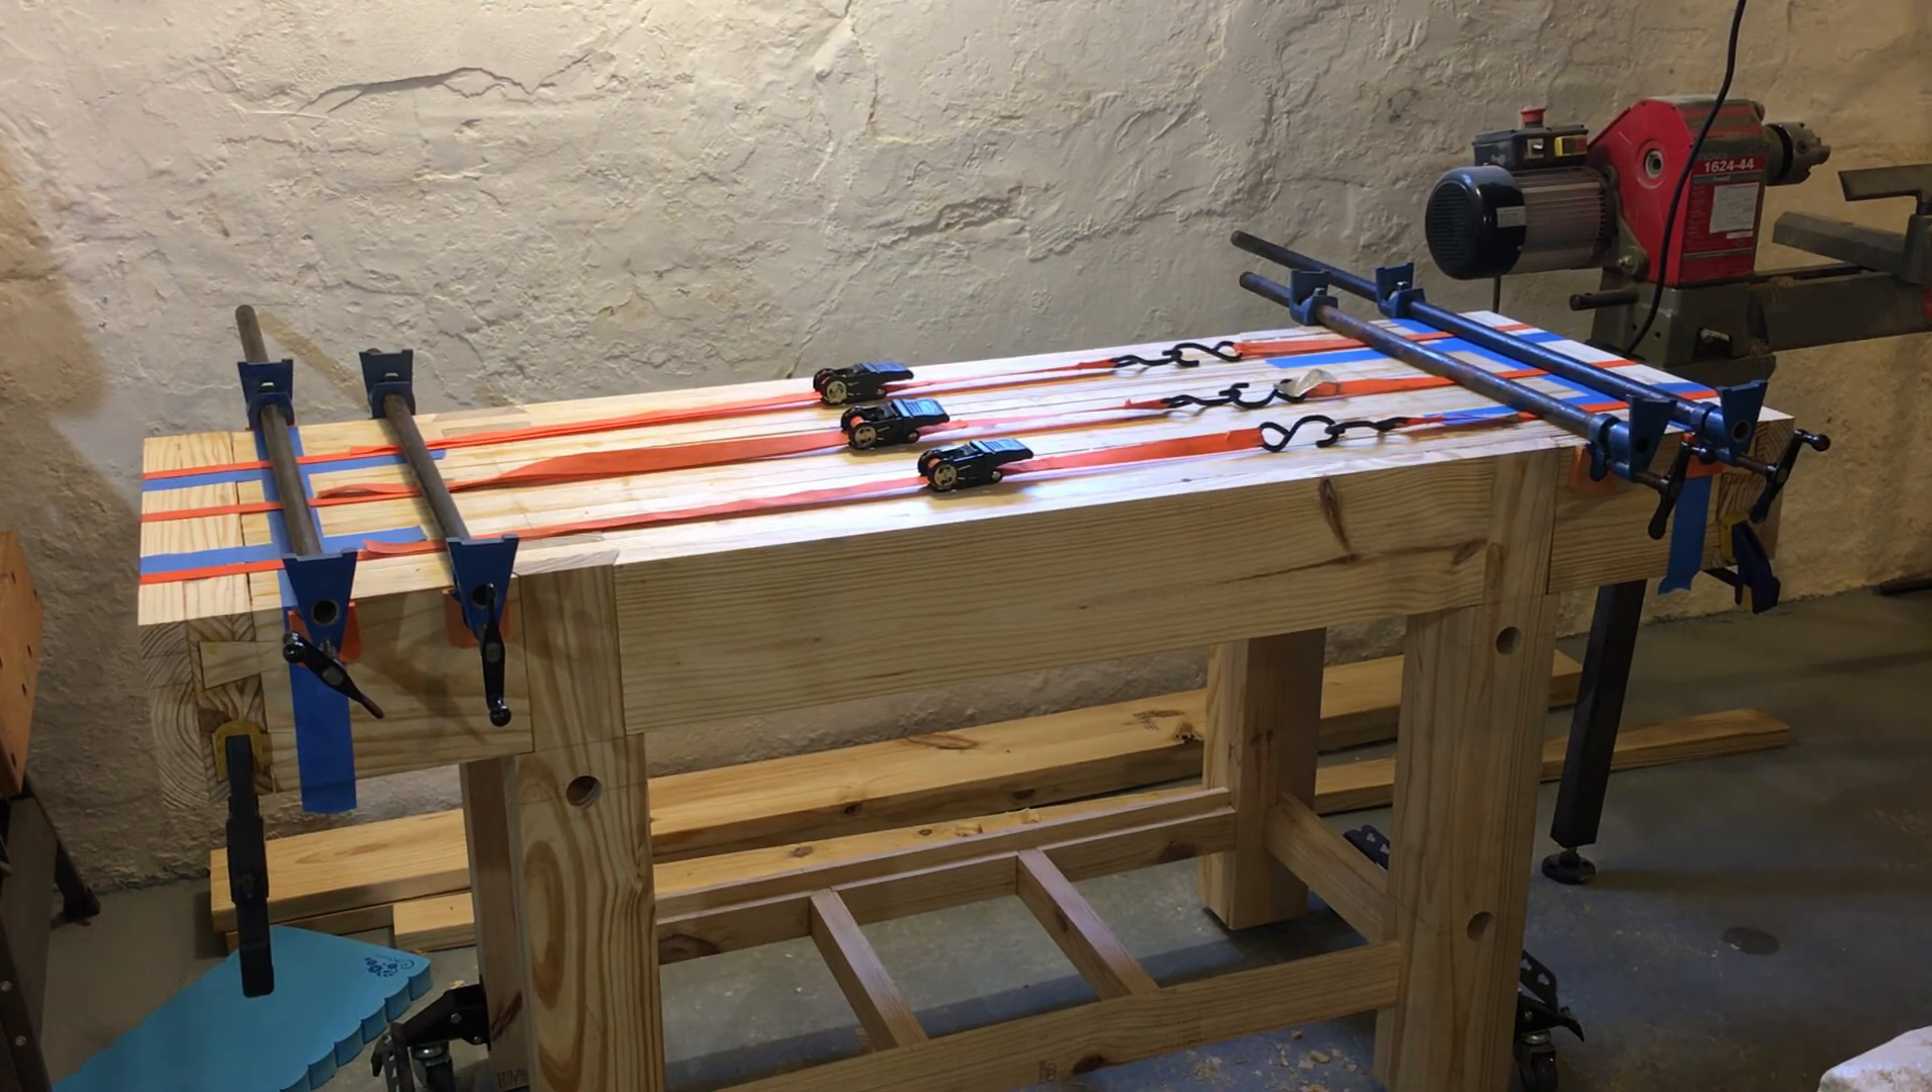I've got the end caps glued onto the bench. So really at this point, the bench itself is, is fully assembled, glued up.